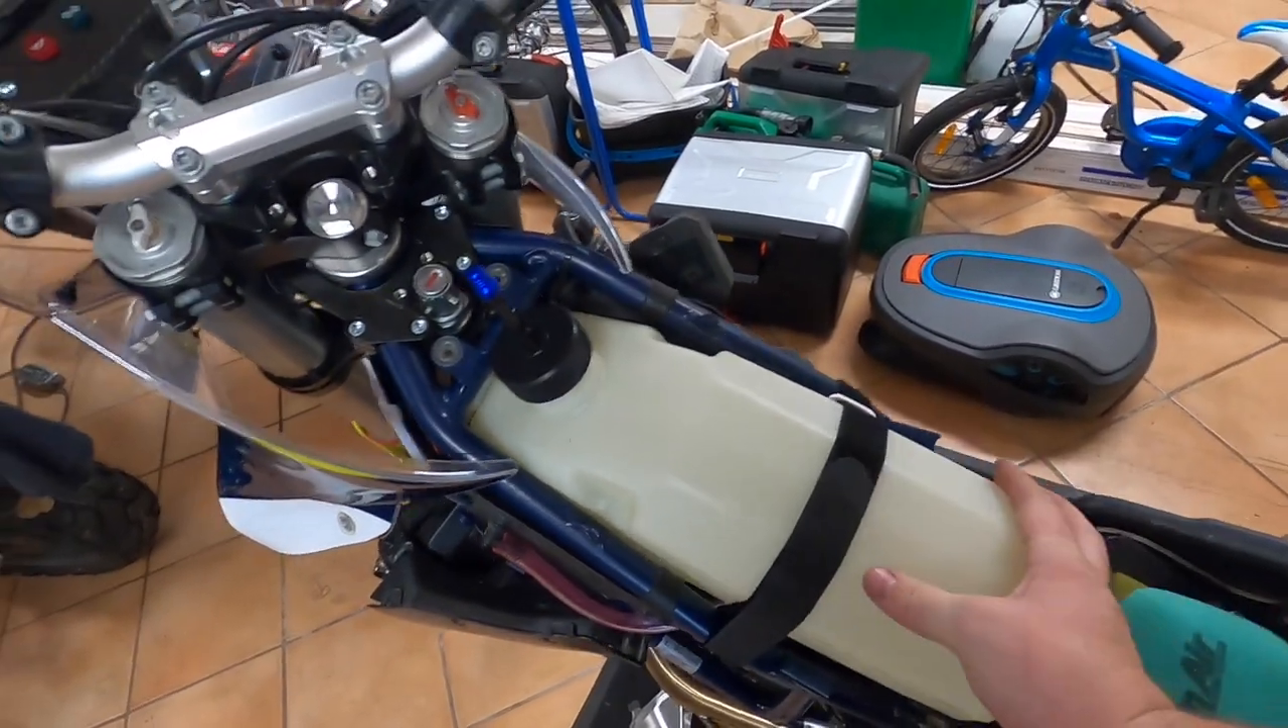The tank is in place with the velcro strap and i don't know if it shows very well here.